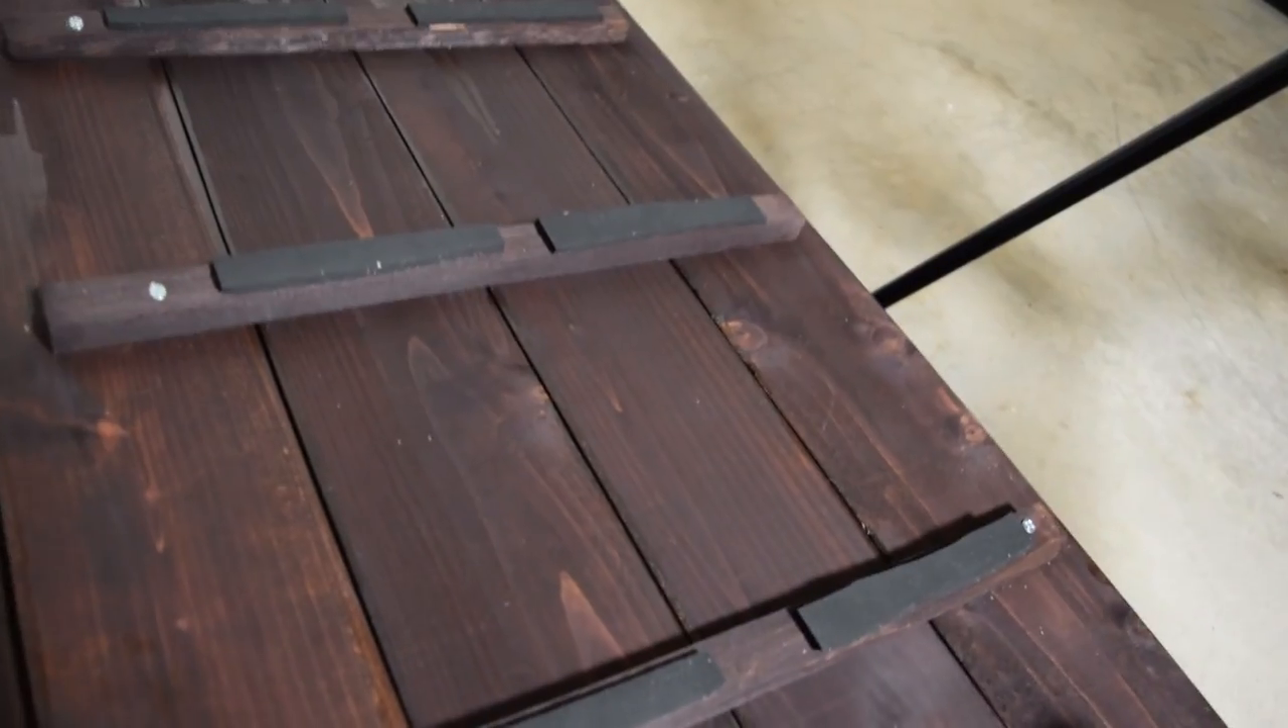So I put some rubber padding on the top and below as well to try and dampen the vibrations from the server.